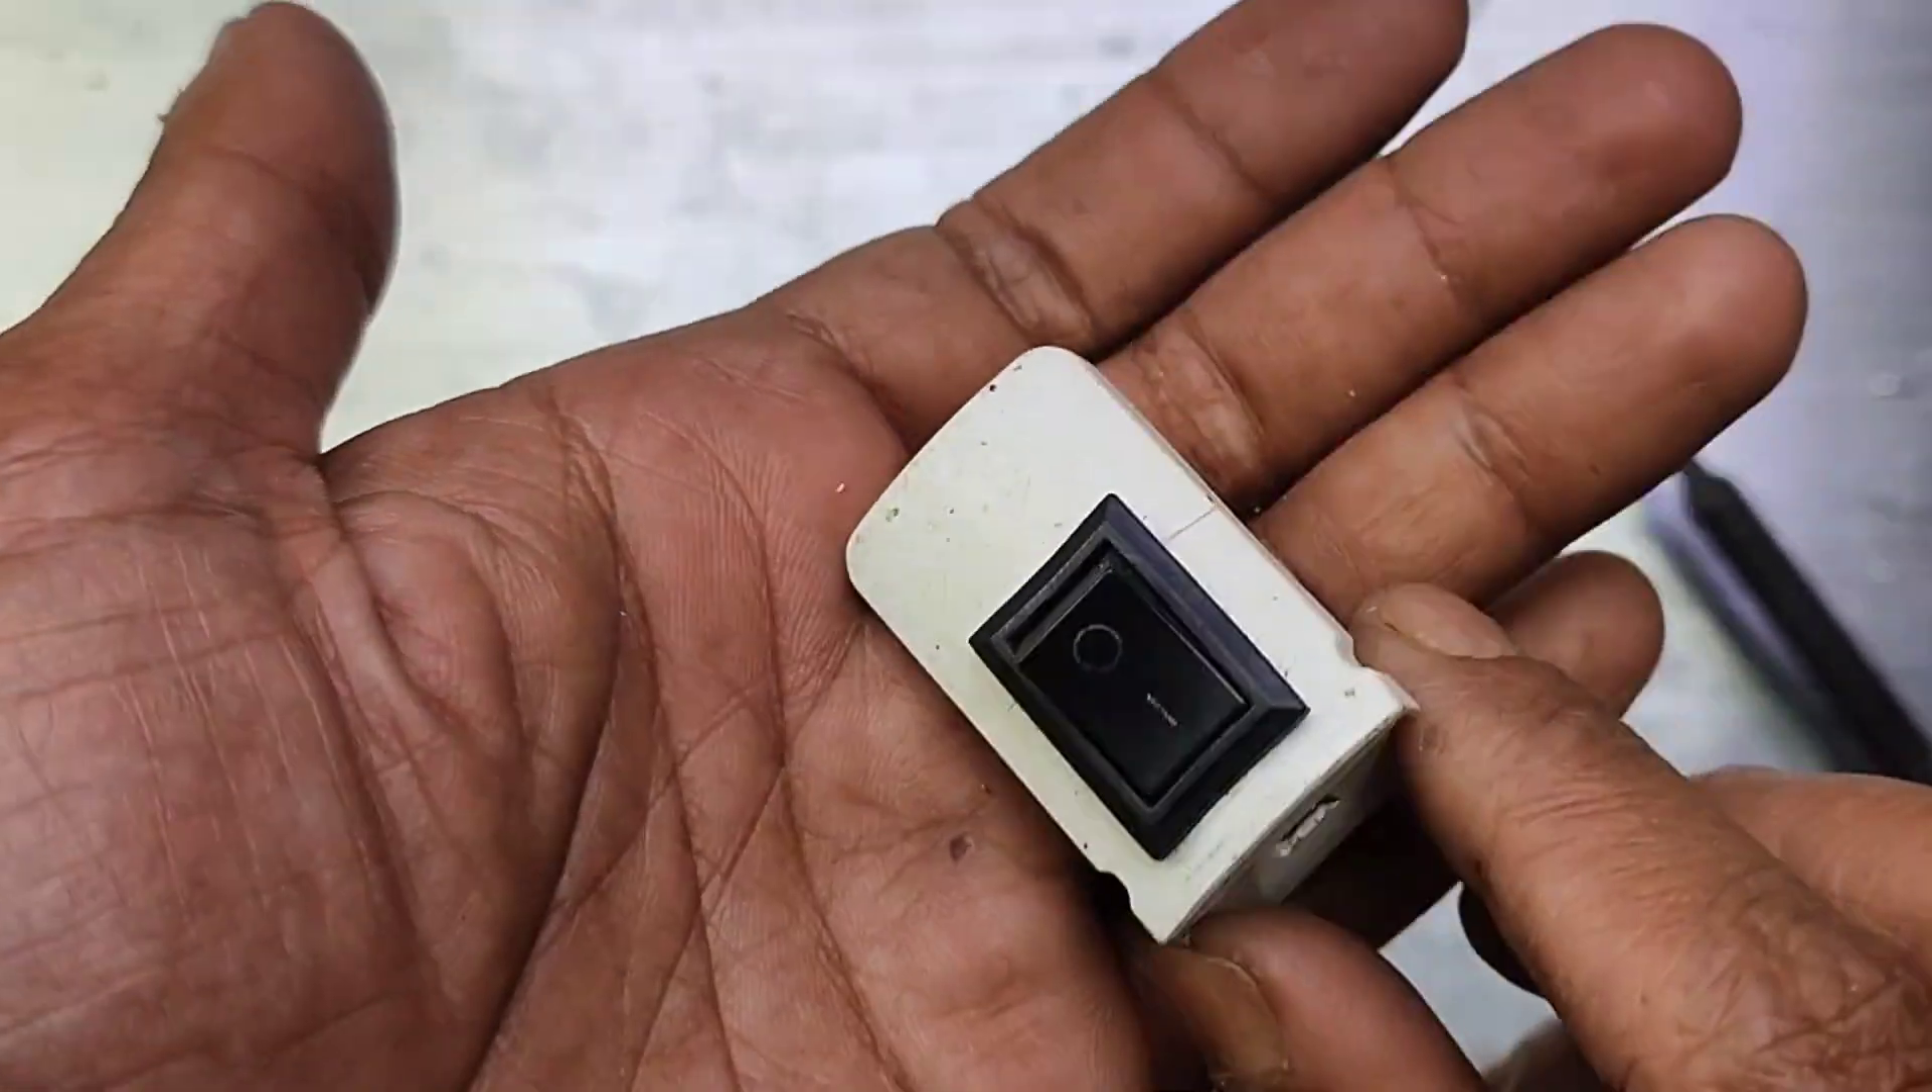I made a hole and added an SPST switch to the cover on the other side.